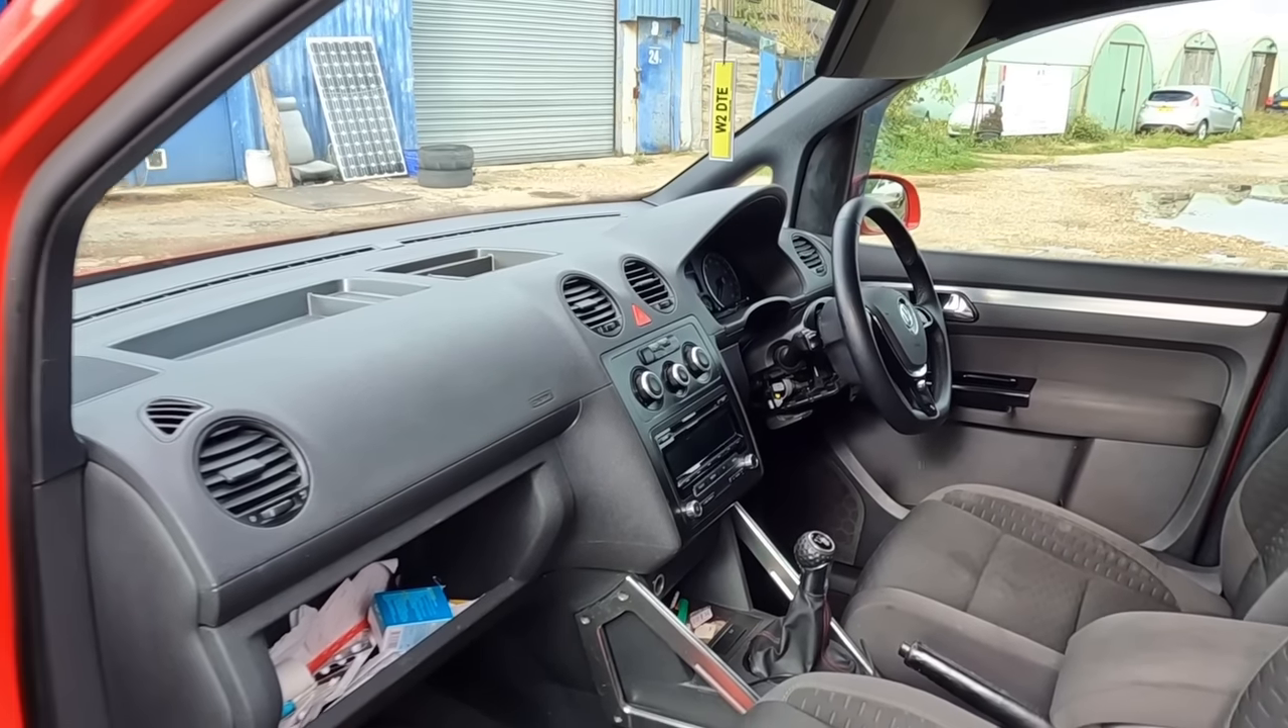I have got the steering cowling missing the lower one.